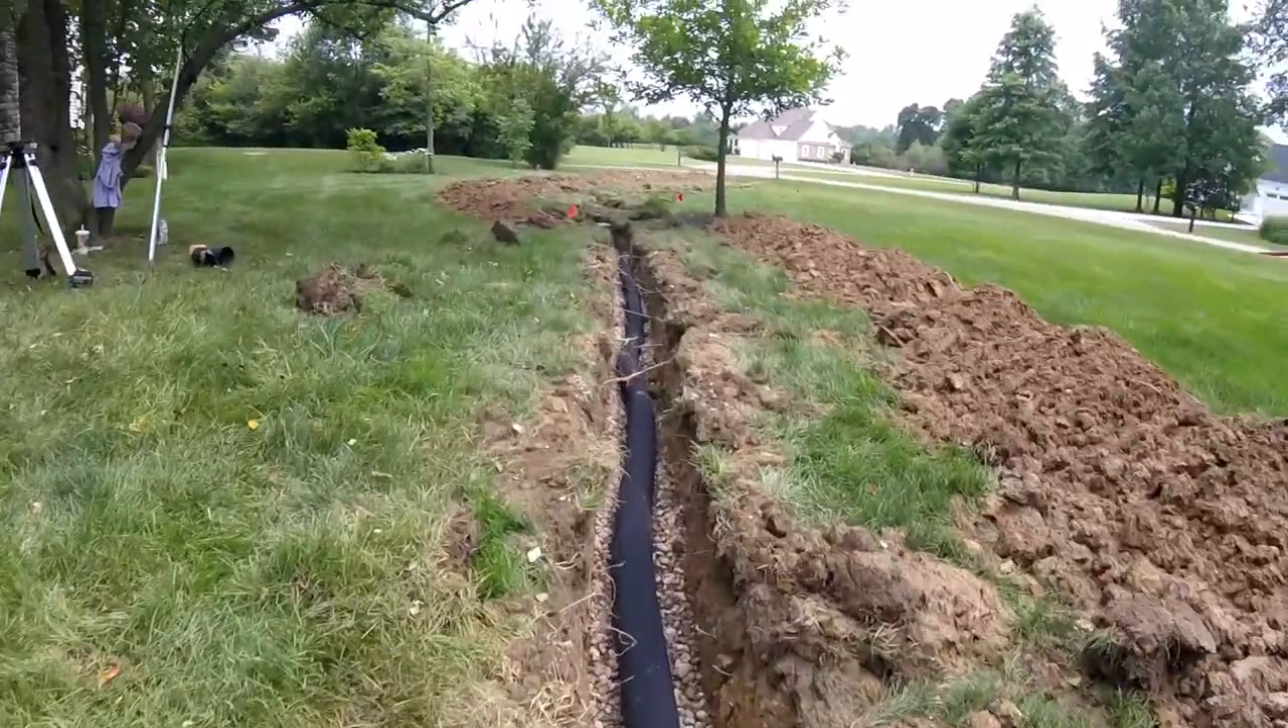So as we follow the pipe down, you'll notice that we've just put the pipe in the hole.